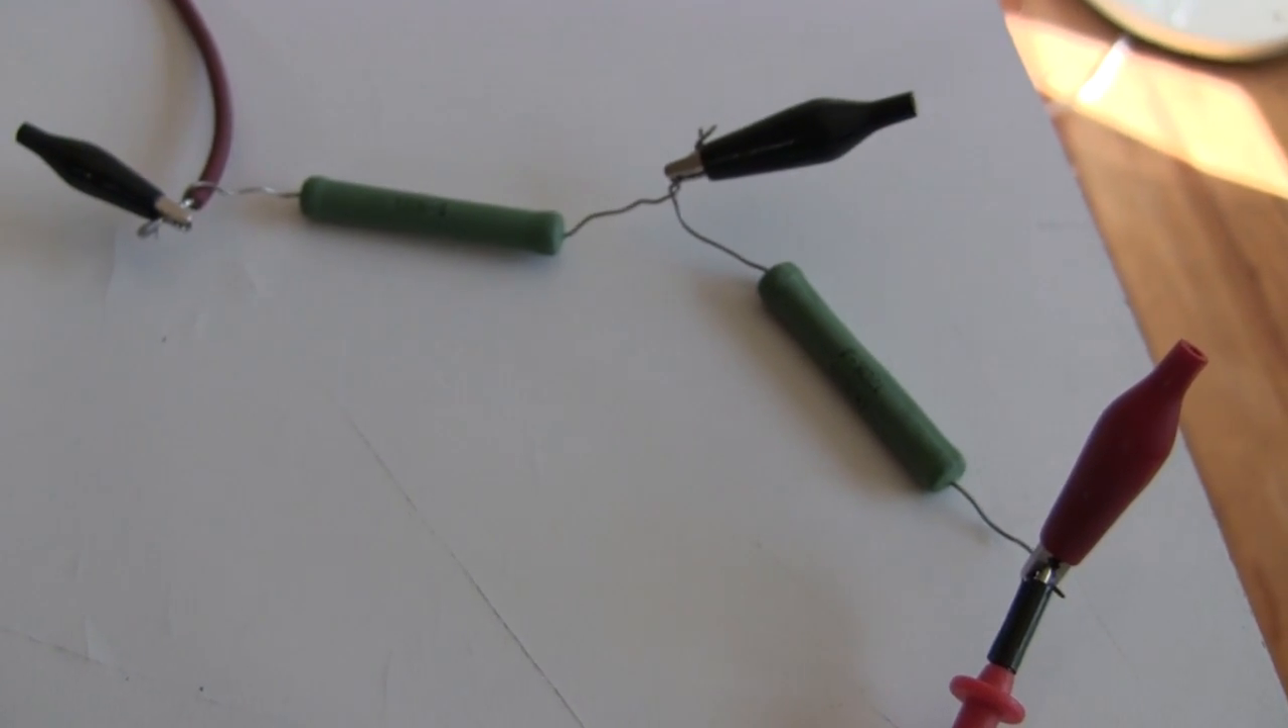I've also added these two resistors in series for a total of 240 kOhms.